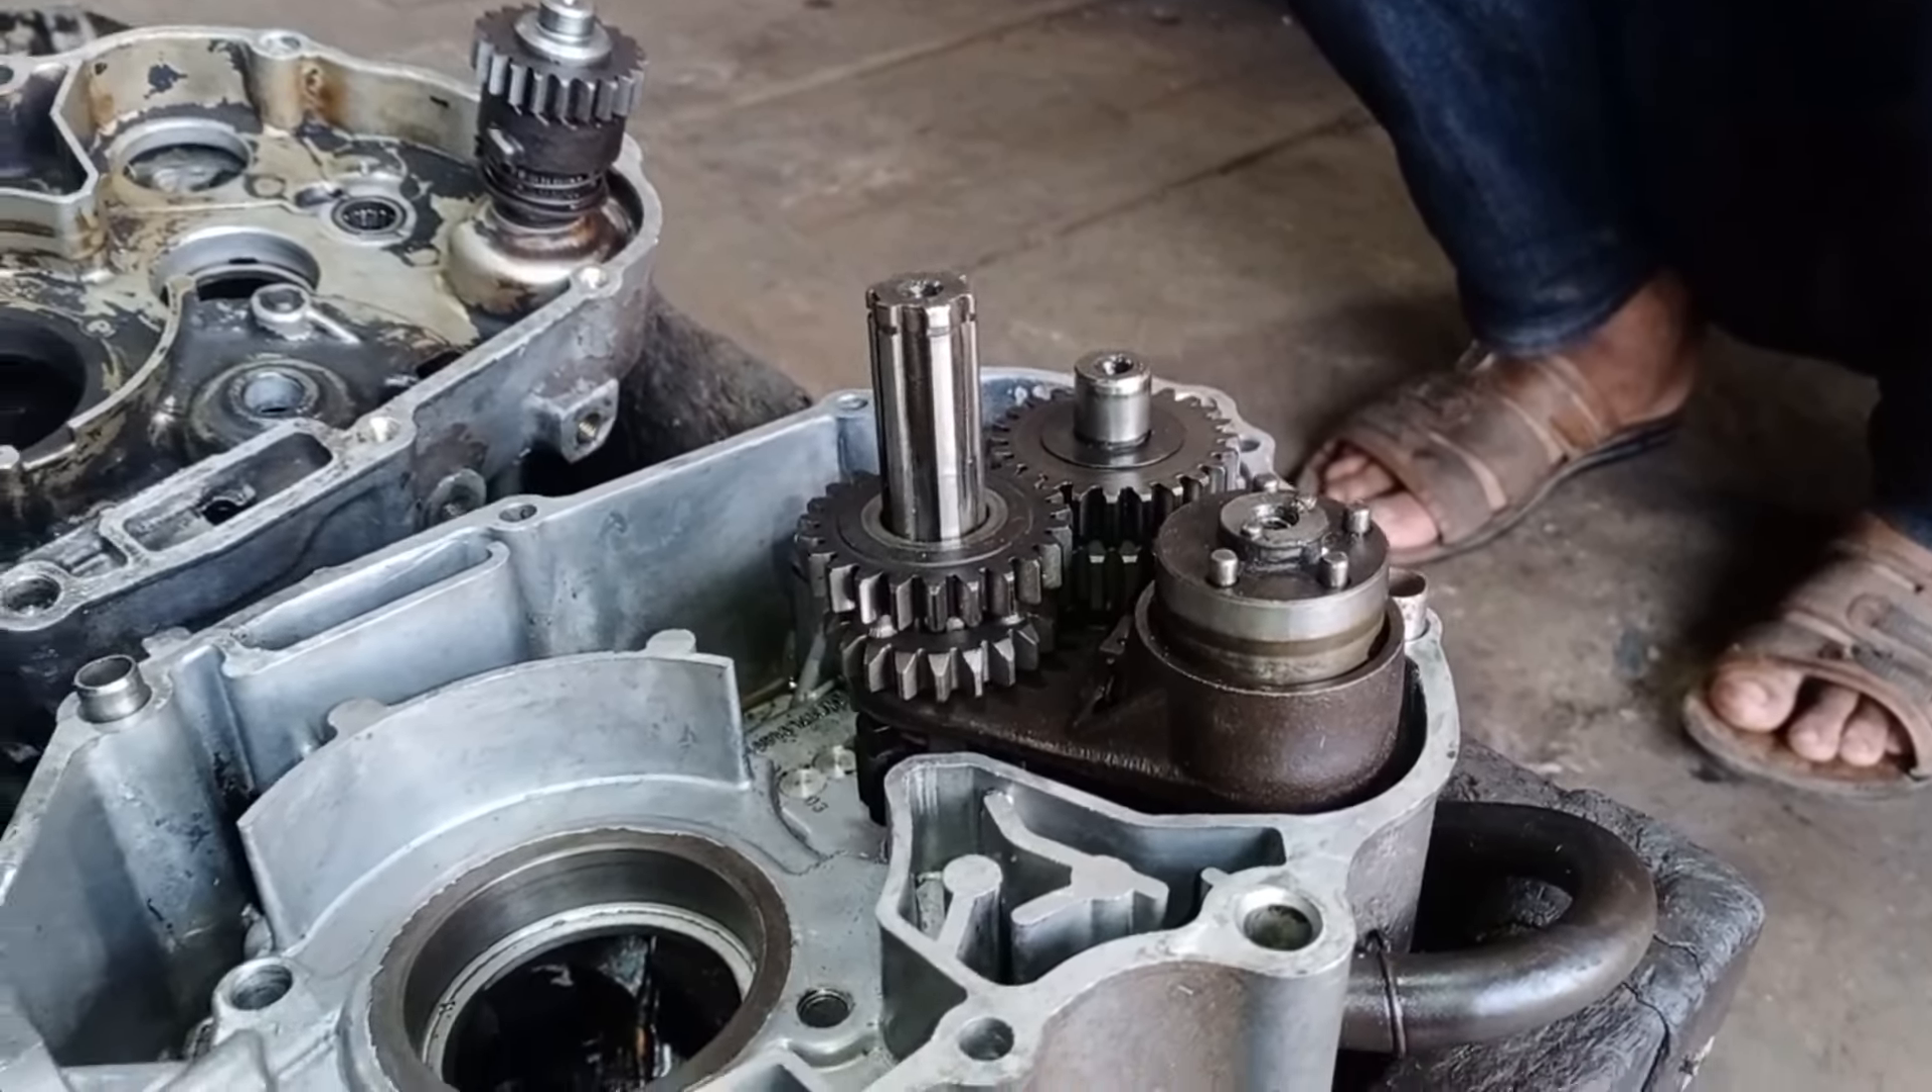یہاں پہ ہمارا گیر انجن کے اندر فٹ ہو چکا ہے۔